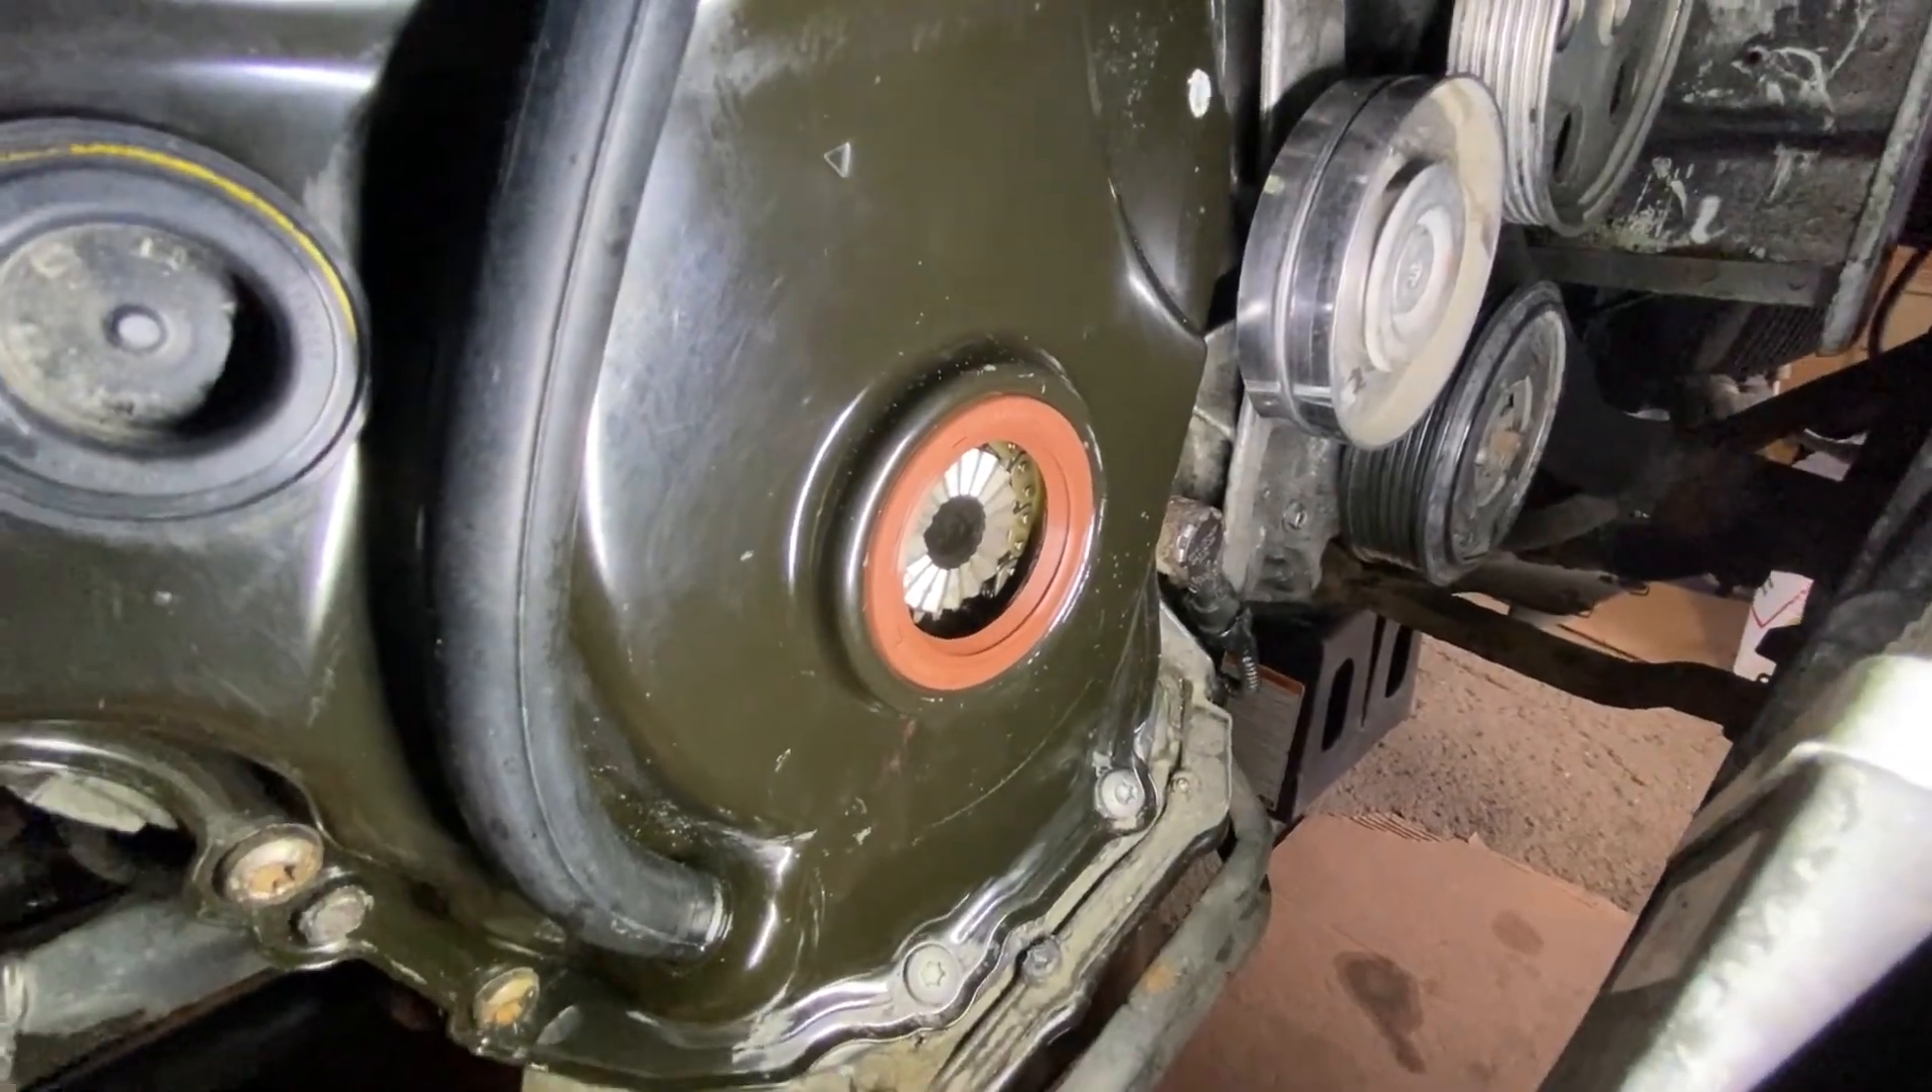Remove your bolt and this should come out with it and now your seal is in place.